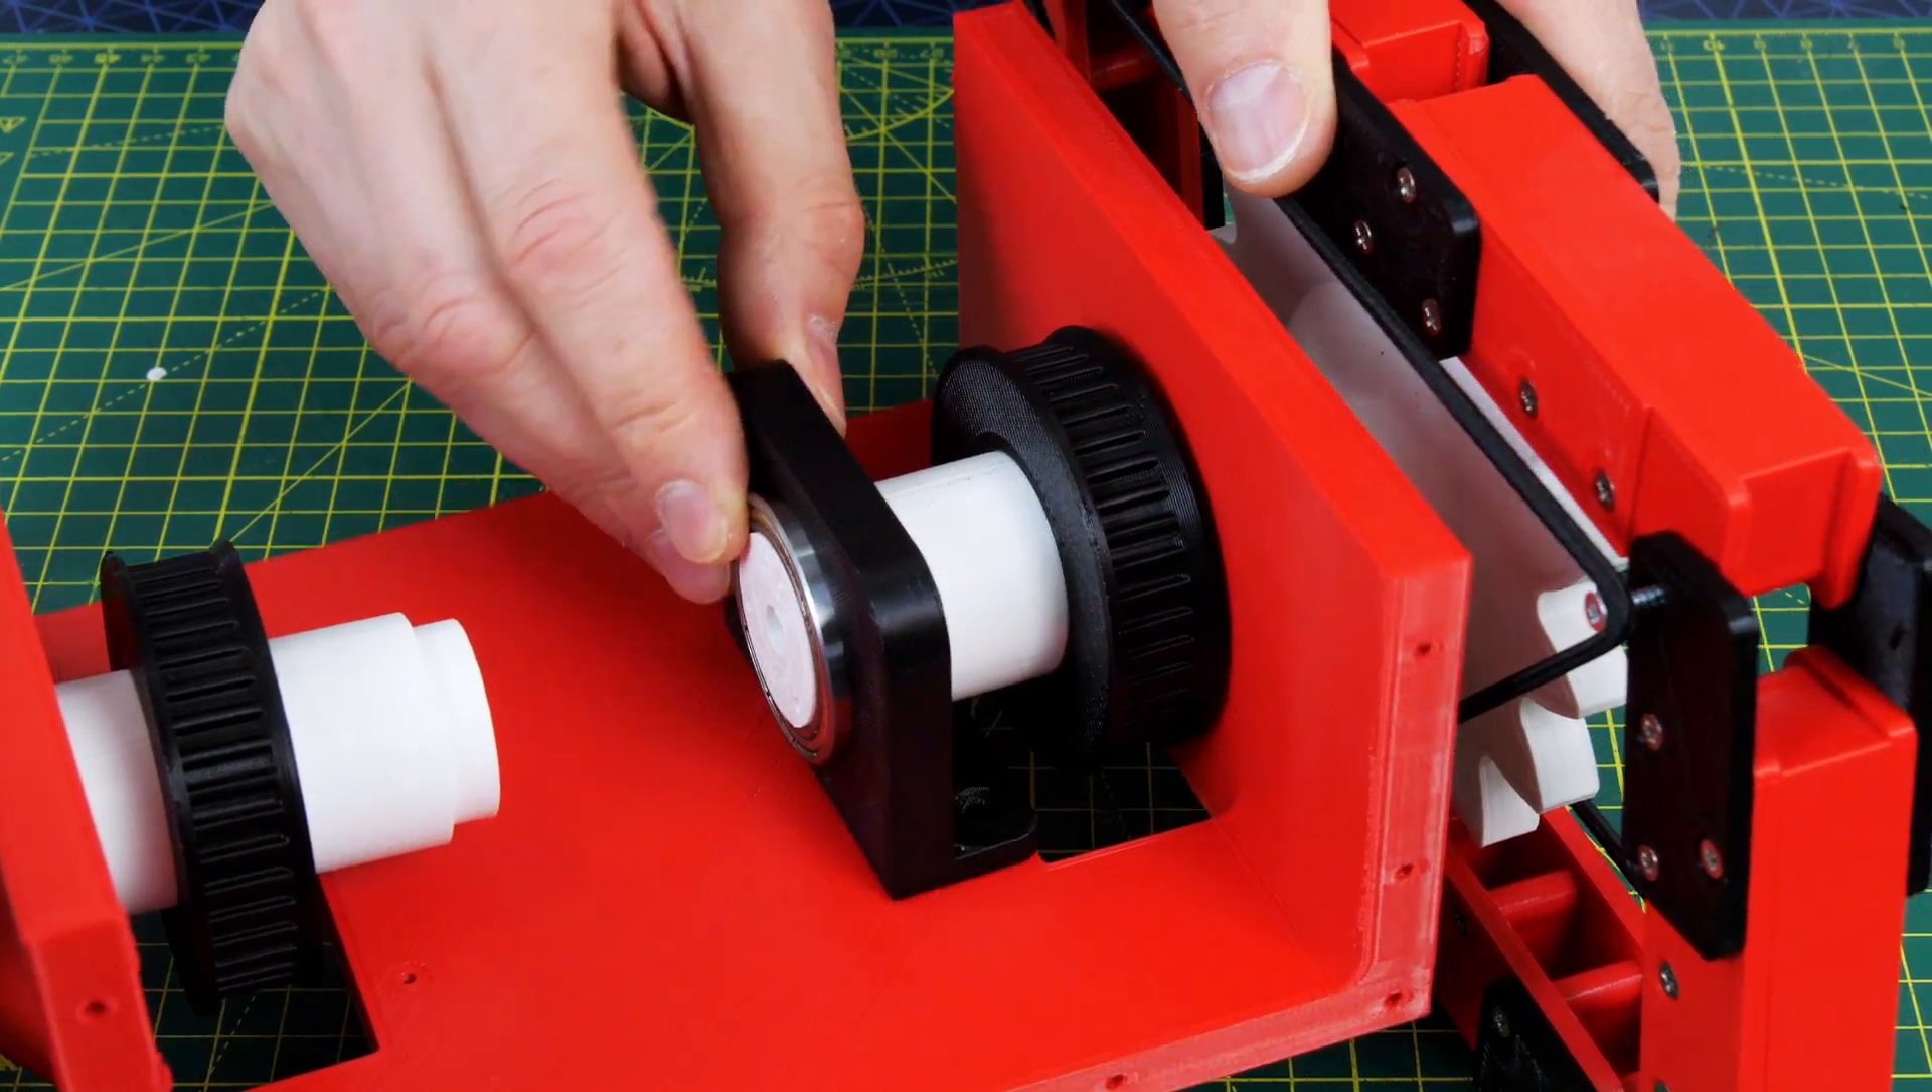I 3D printed T5 pulleys which fit just on there and fit into those holes in the base and those will eventually be glued in place.